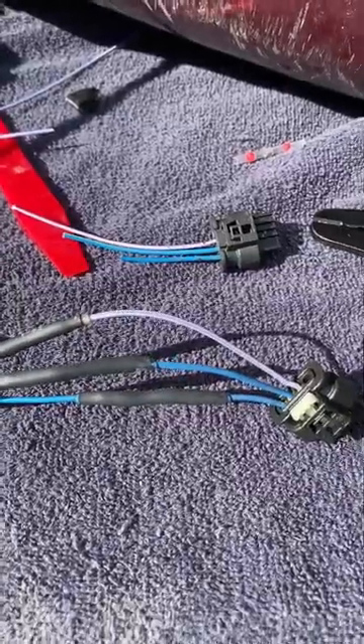All right we got the new harness wire wired up the new plug.